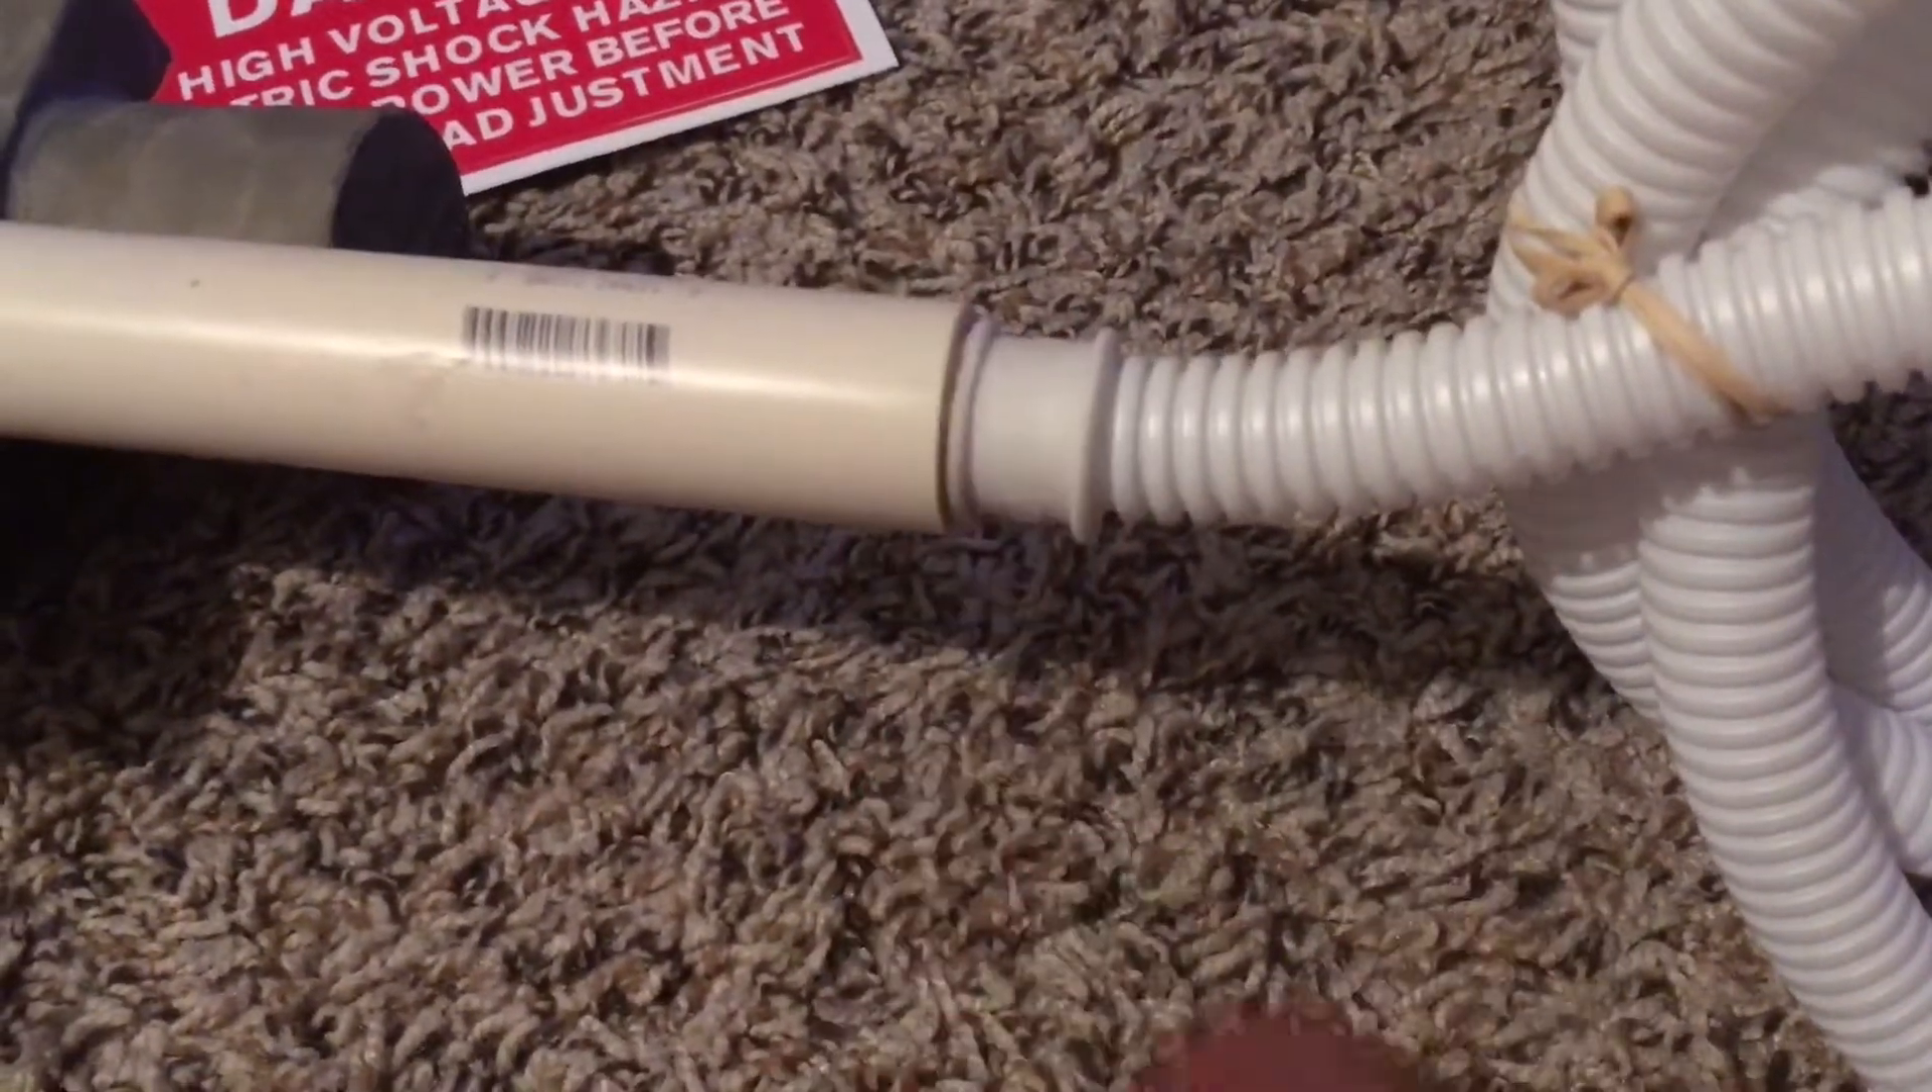And there's this rubber nozzle that fits perfectly inside of this handle, this PVC pipe.